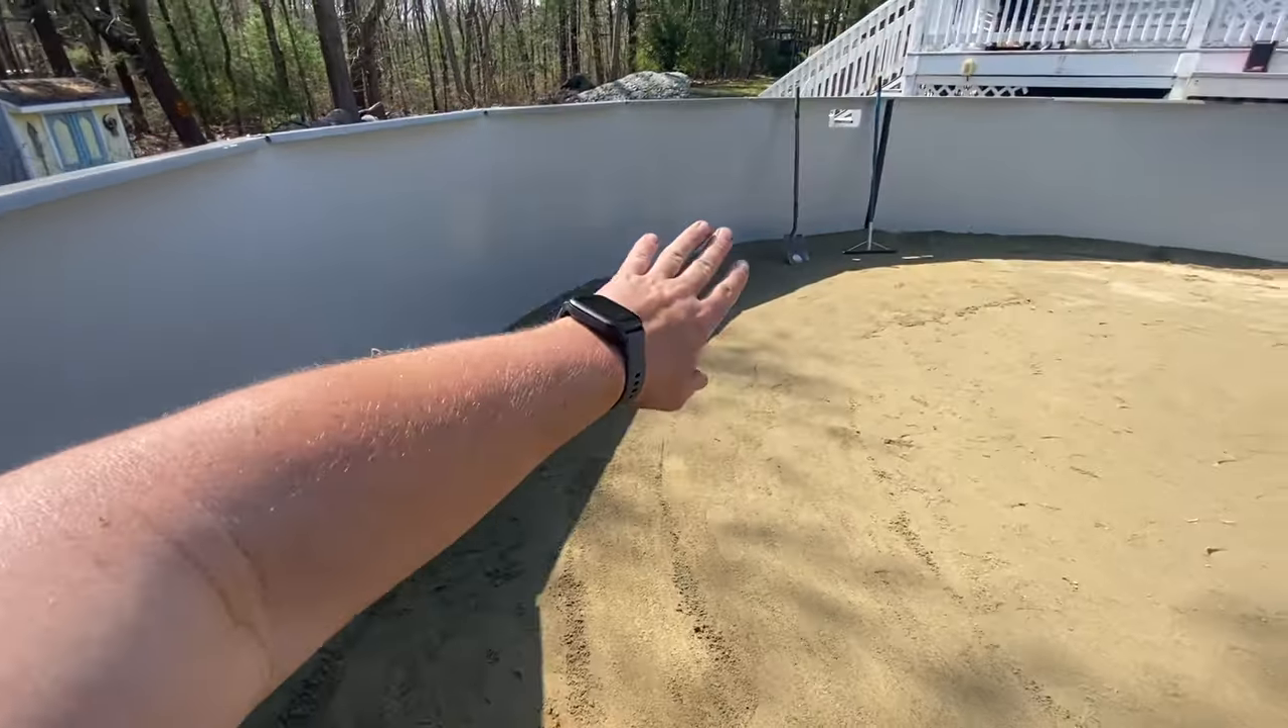So we got the pool wall up.